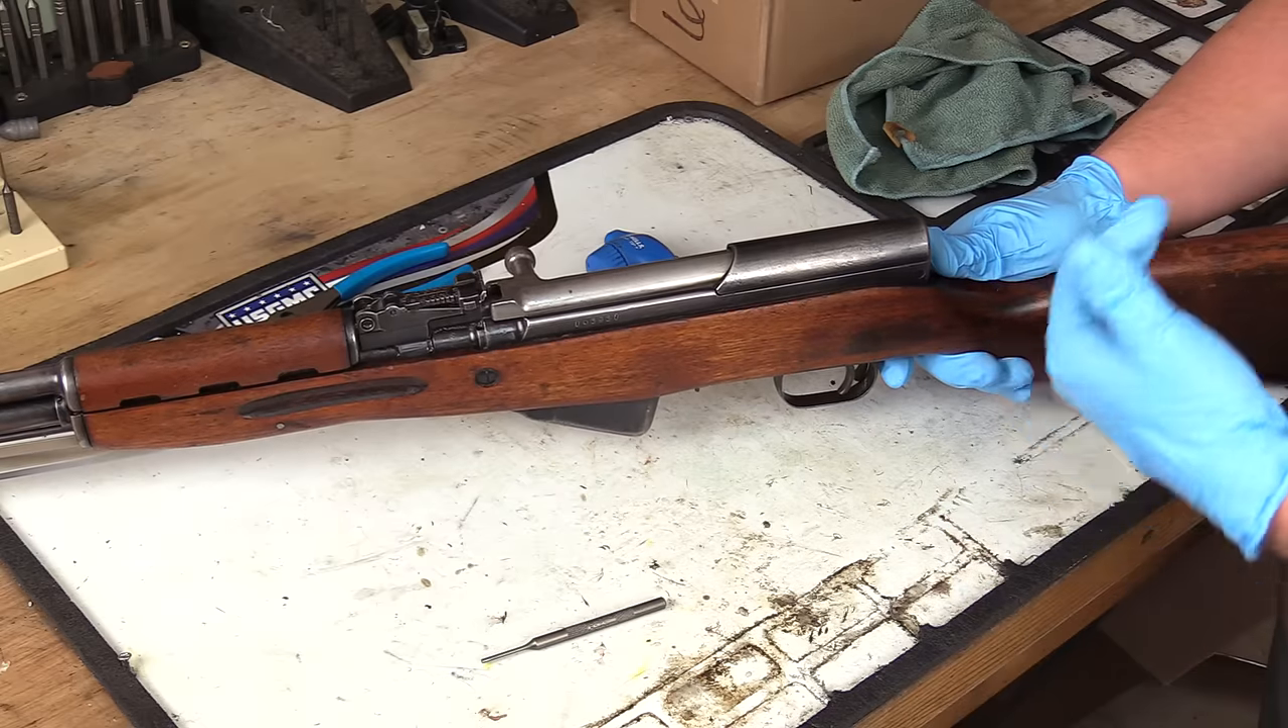I've already took the liberty of removing the sling.